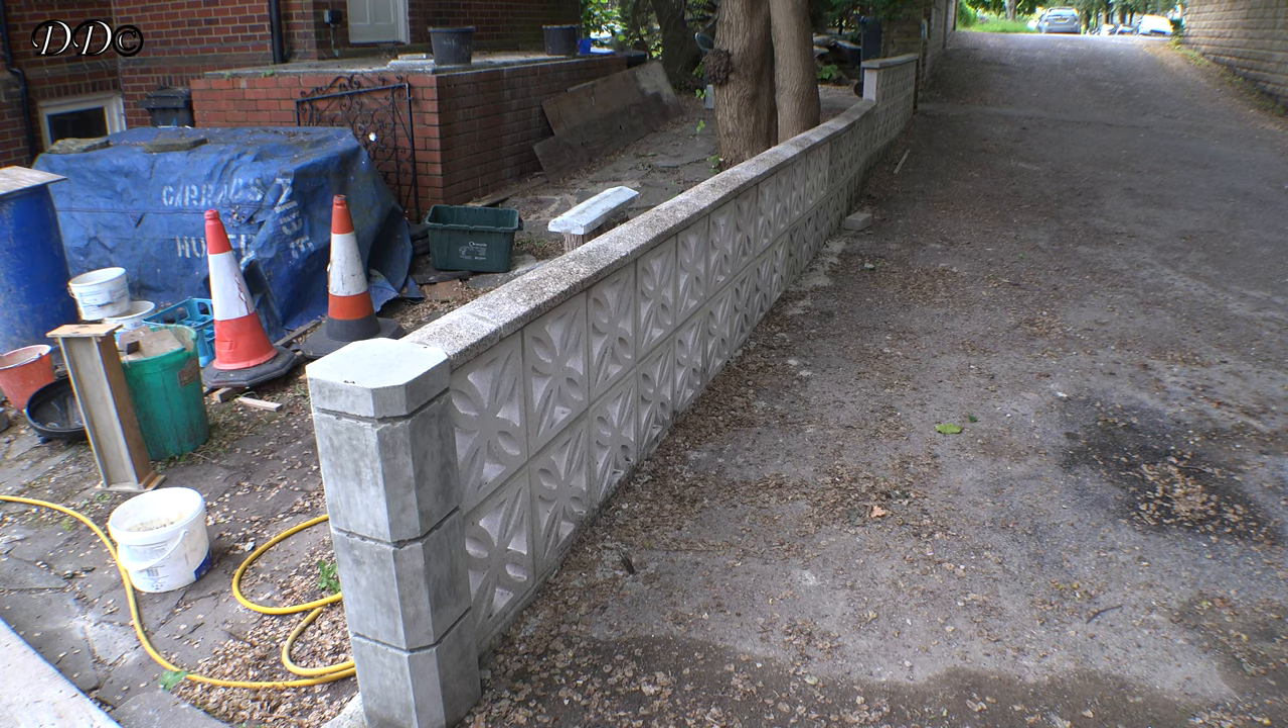I've got the uh coping stones on the top.